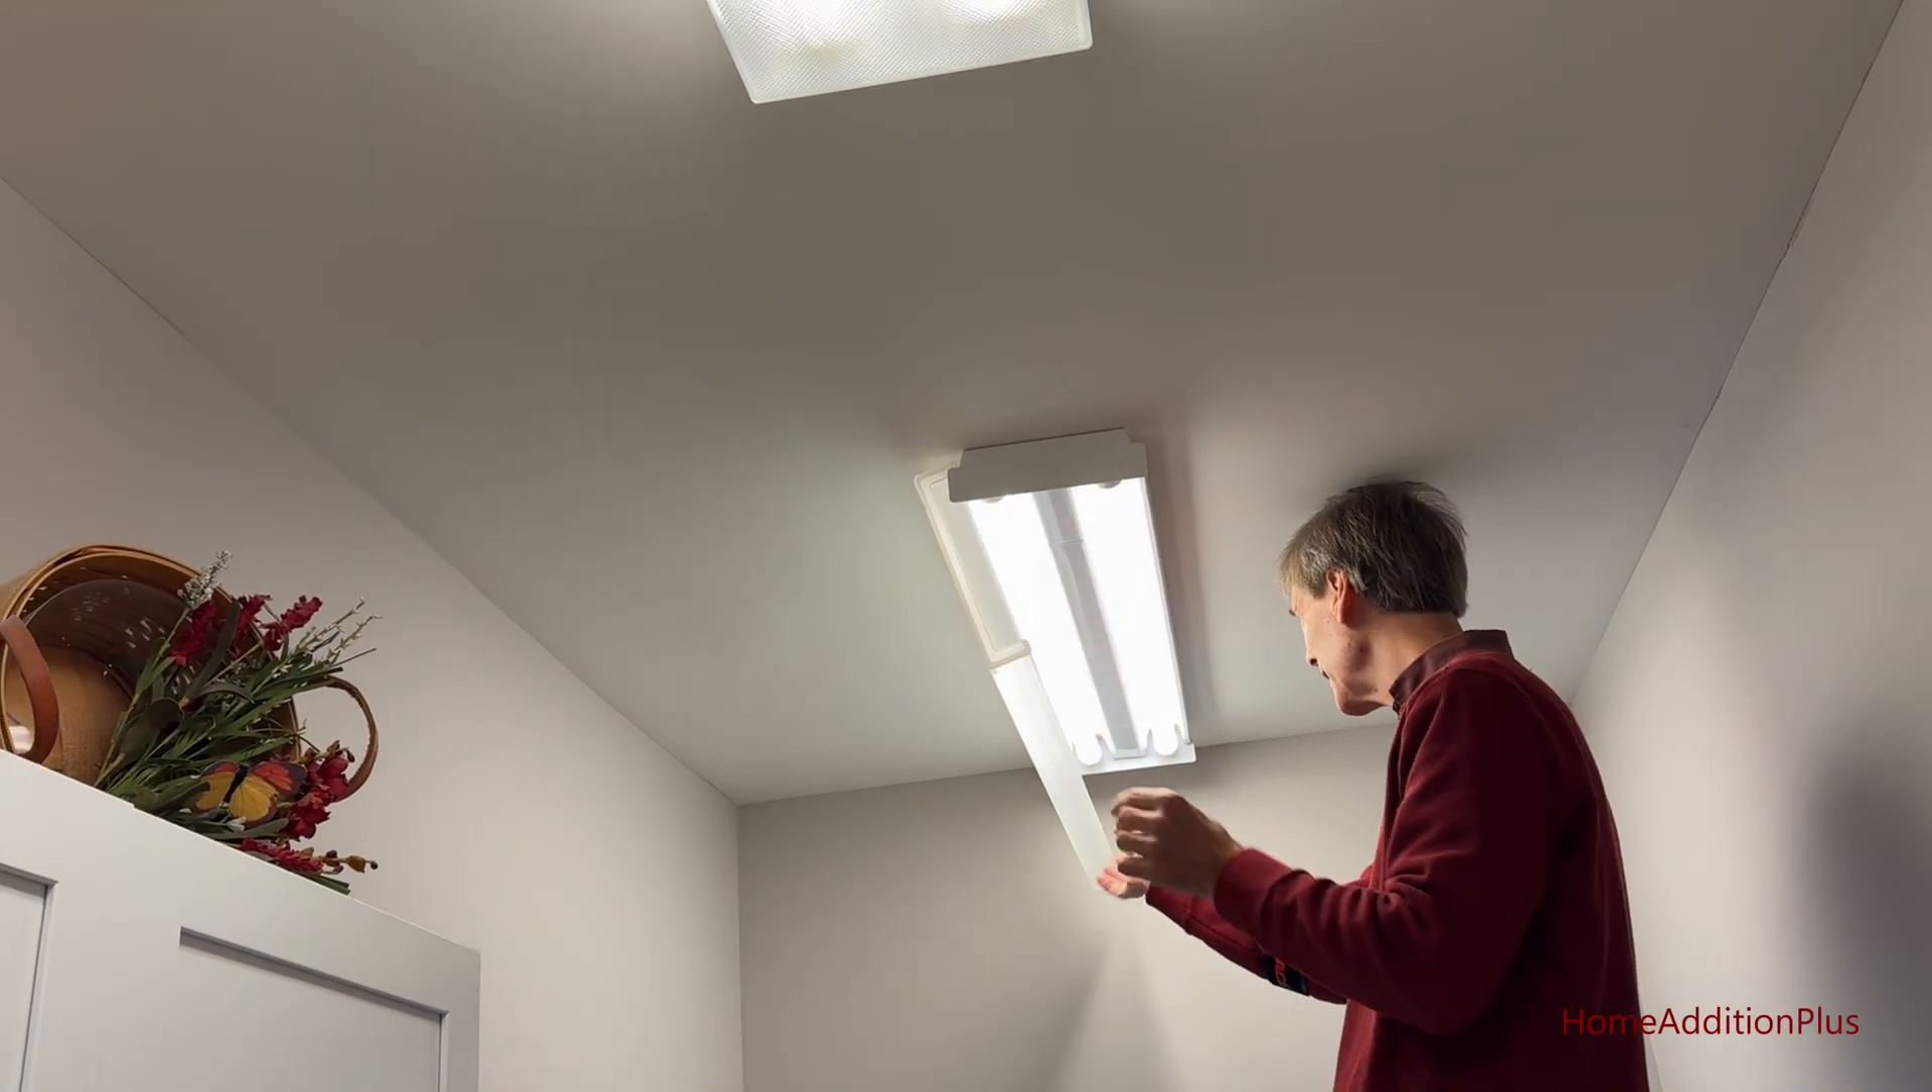All we have to do is just put the cover back on.